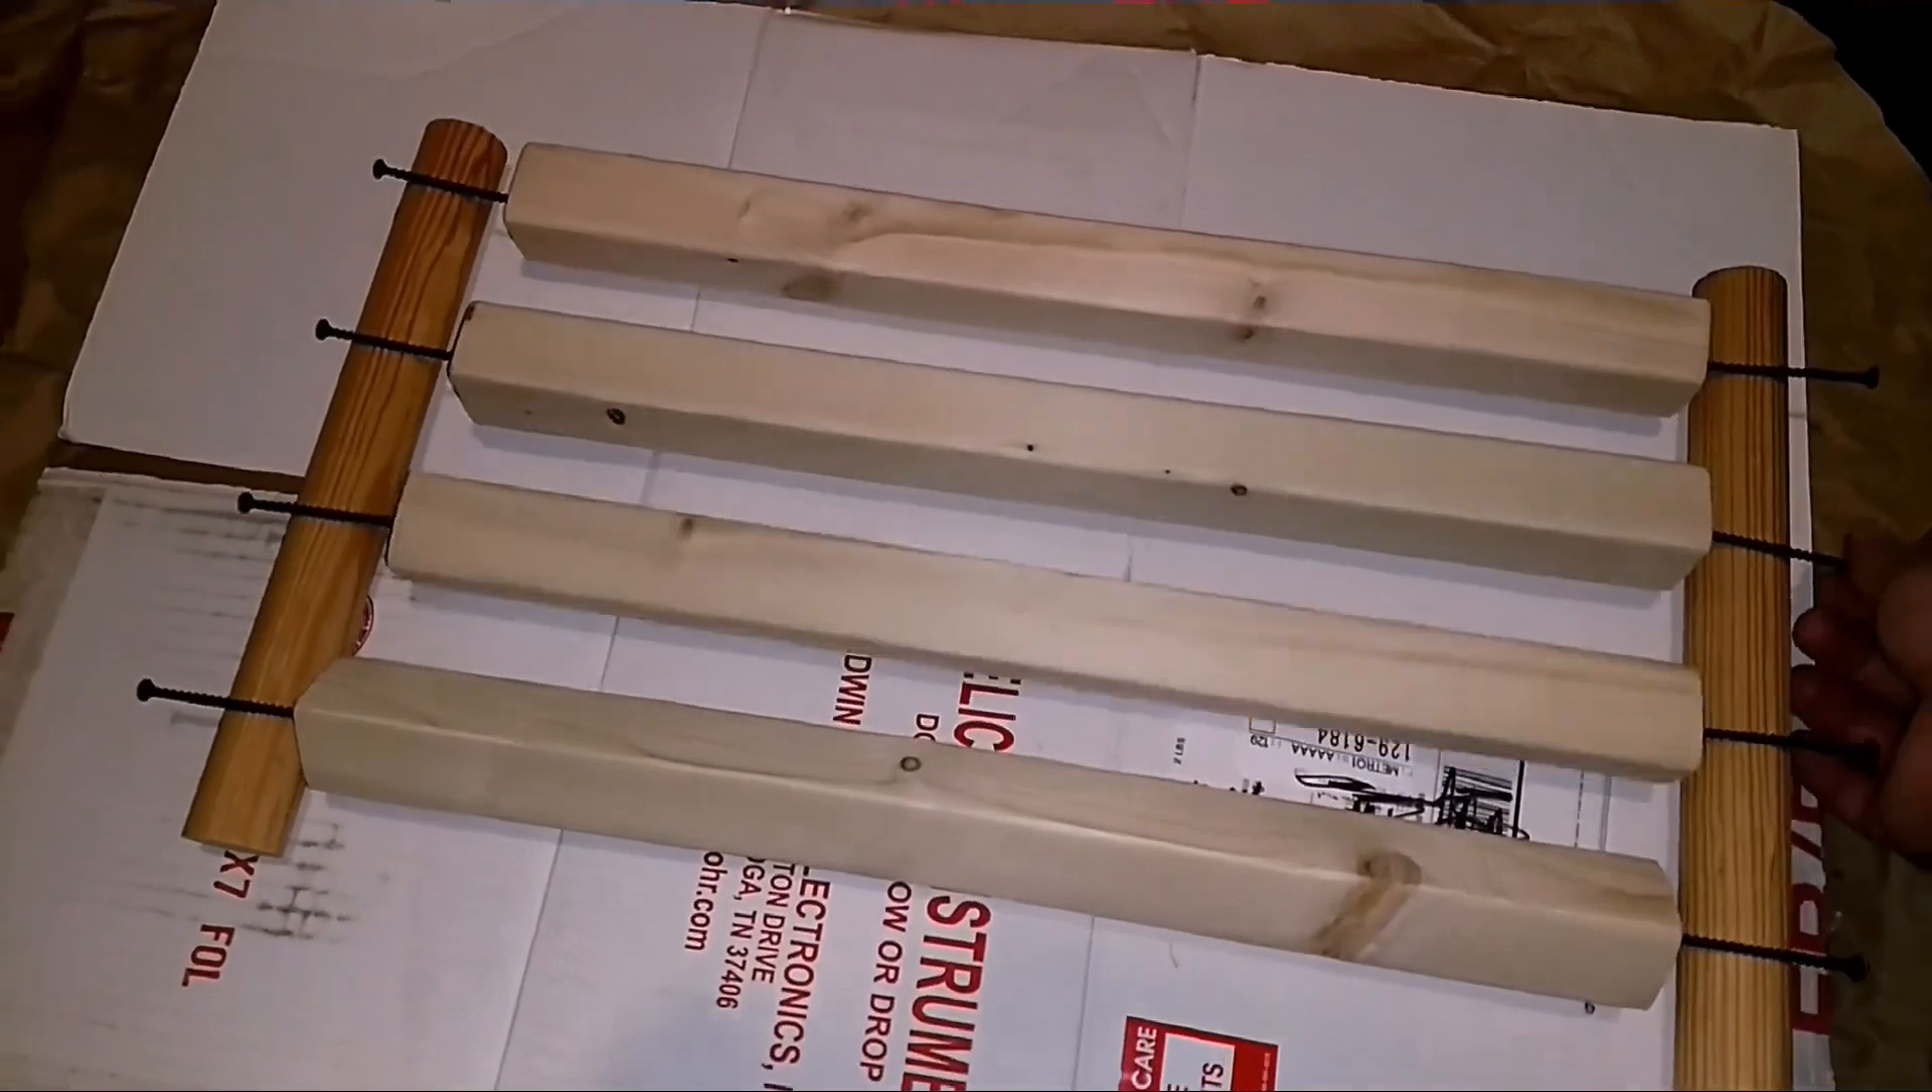I just put the screws into each end of the ladder rungs and then something on each end of that to put the screws on so that I can just spin these and stain them and let them sit.